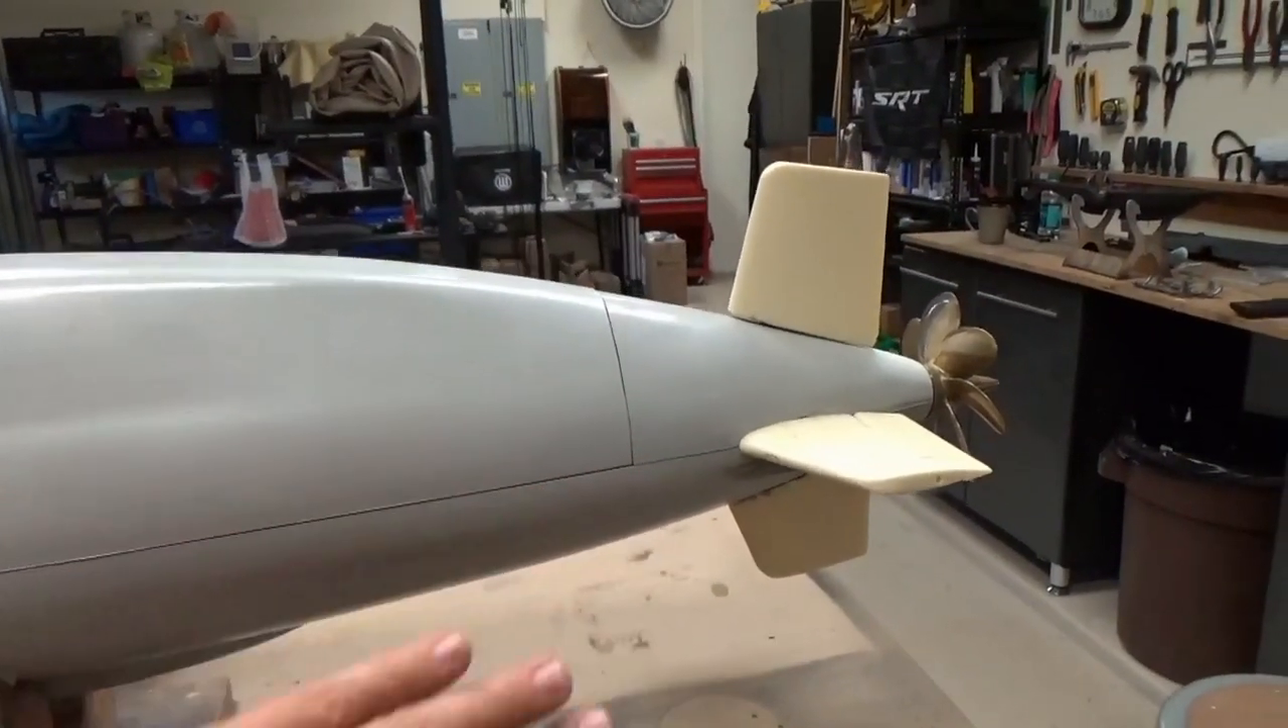At the back we've got a nice flush kind of seam going on right here.